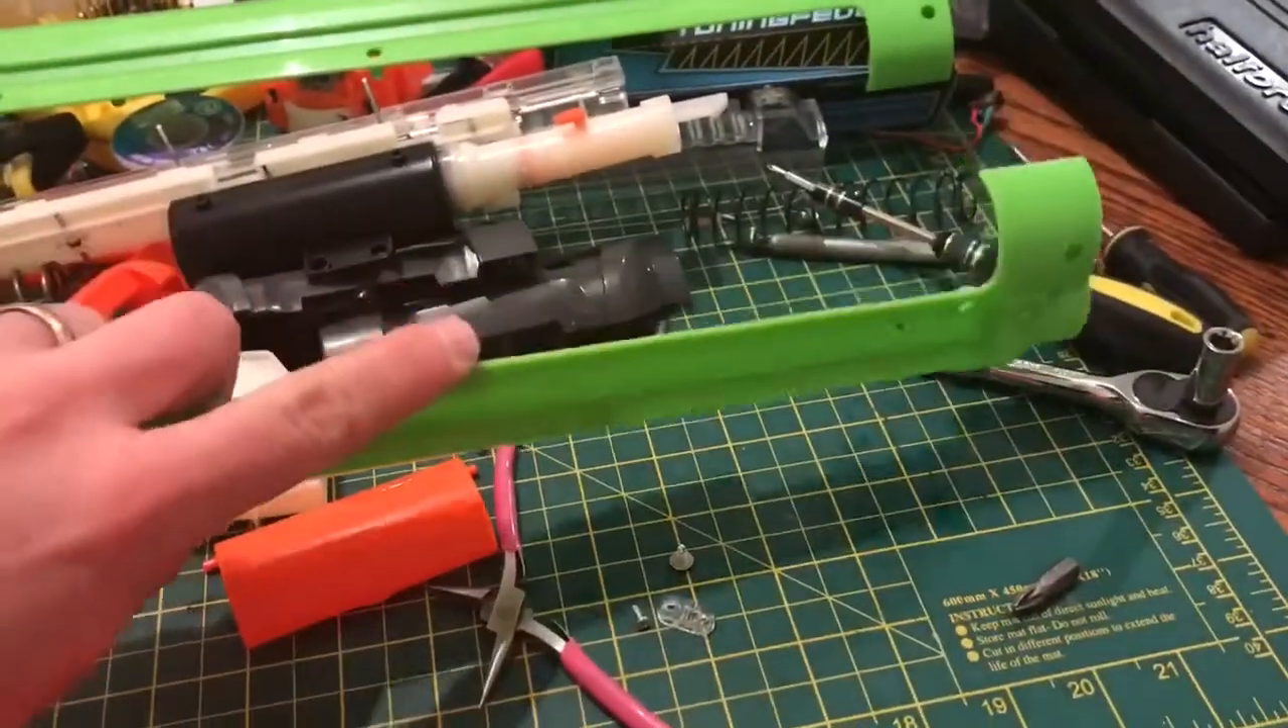Okay, so, I've managed to separate the main parts of the body completely.